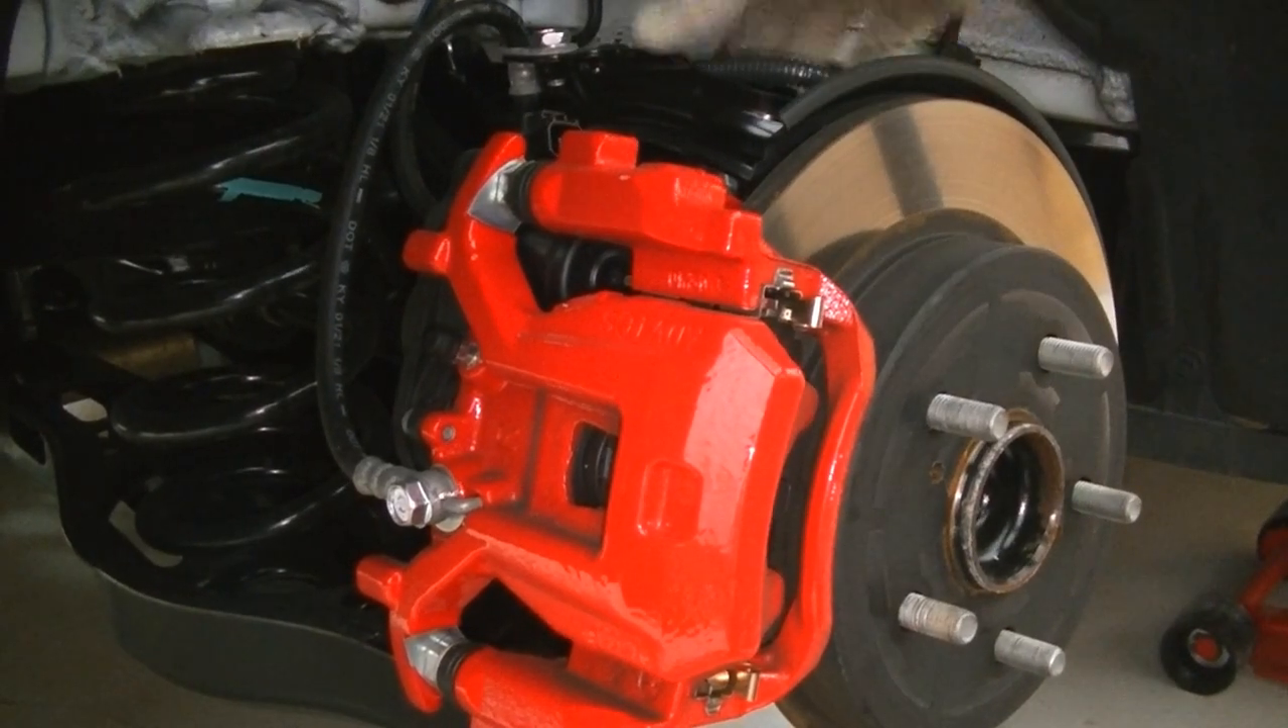All right guys, went ahead and took the wheel off.